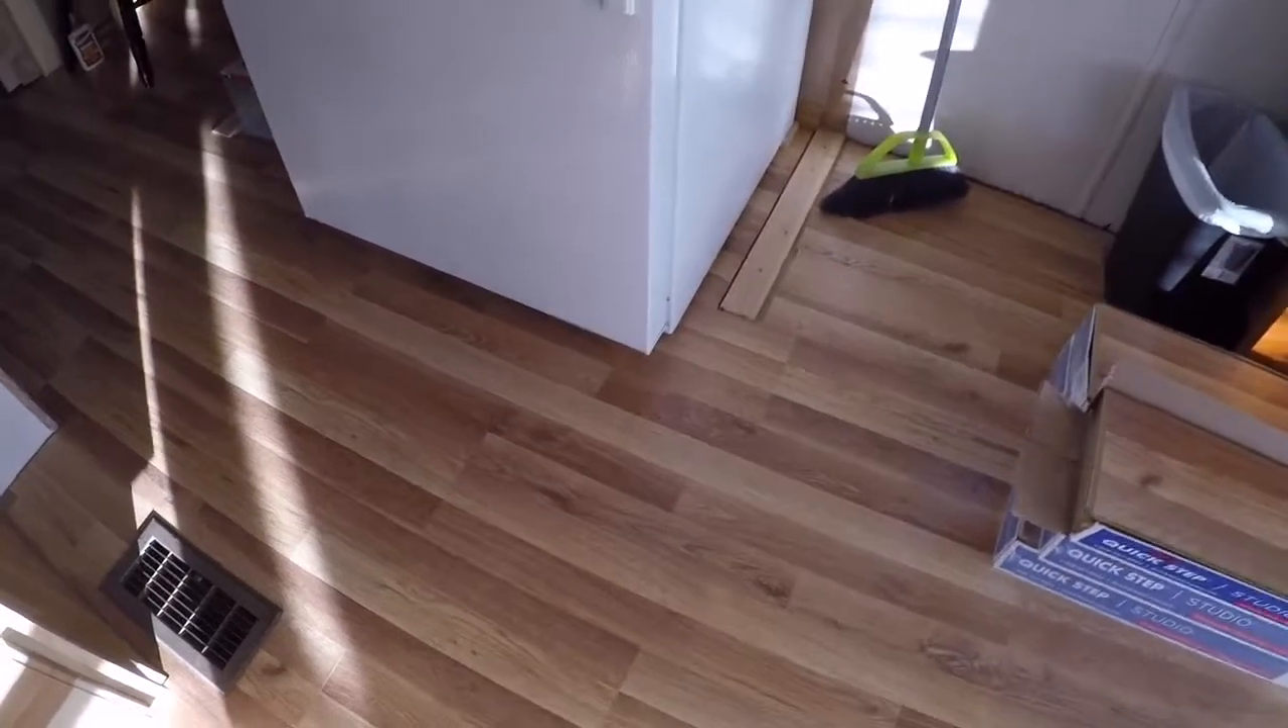We're standing in the kitchen got the refrigerator rolled into place and it's on top of flooring new flooring.